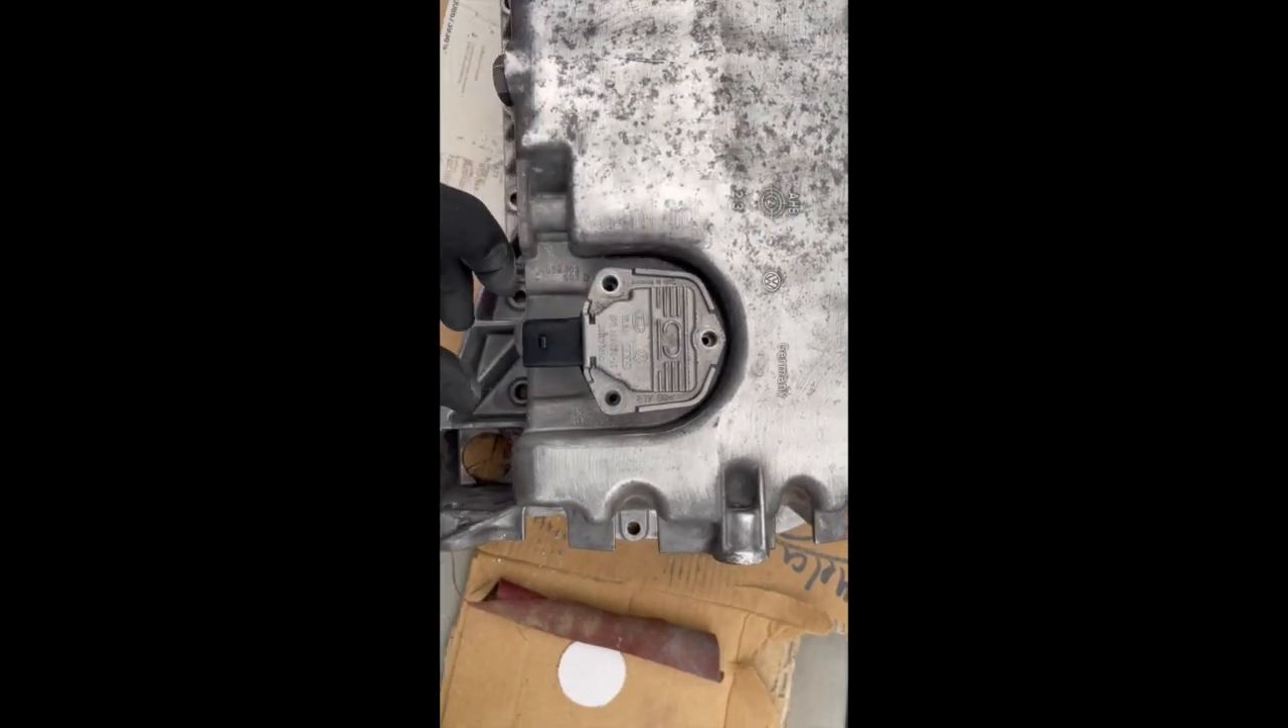So now this sensor sits down in here just perfectly.